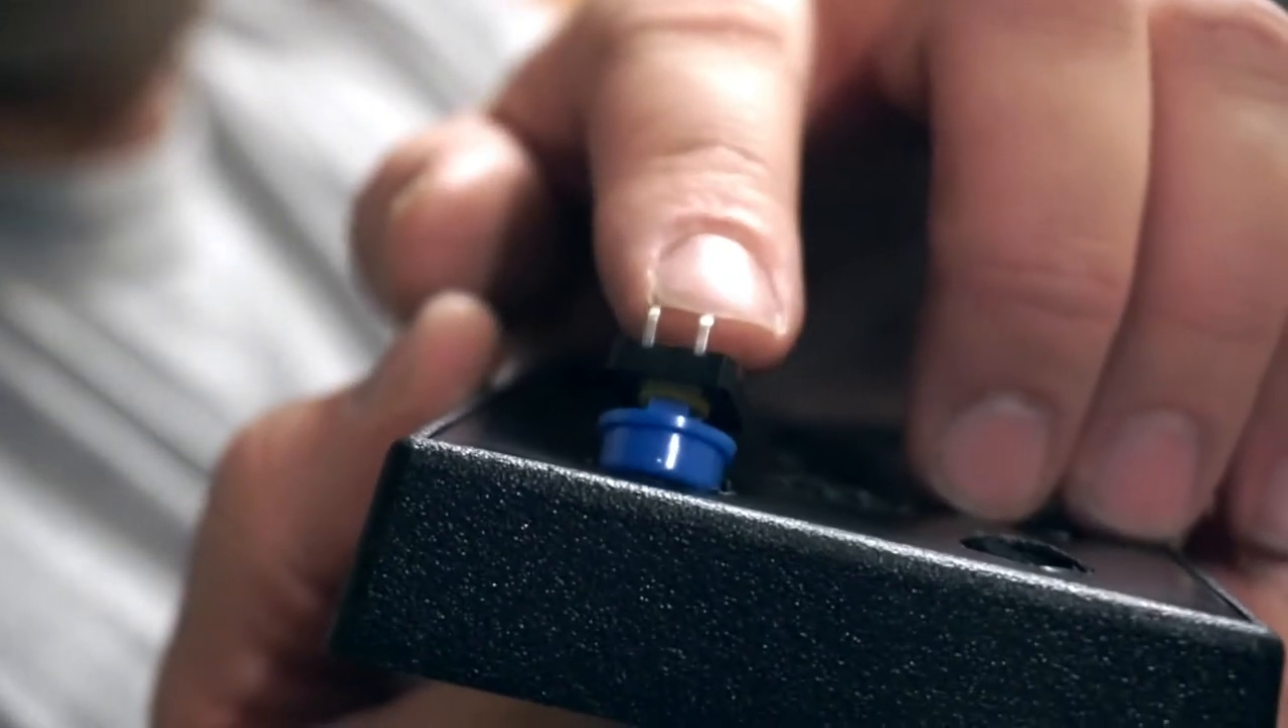You see how there's a gap between the button the button cap and the switch itself.